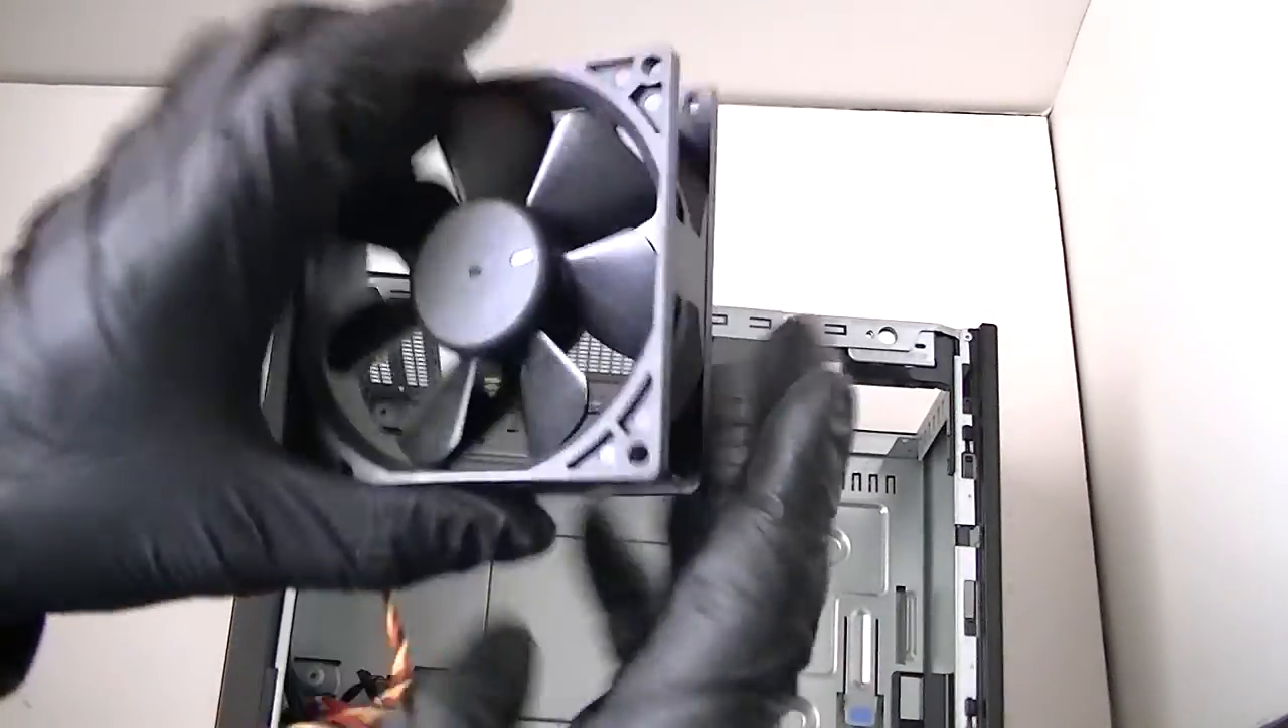So, I just removed the fan, 92mm.